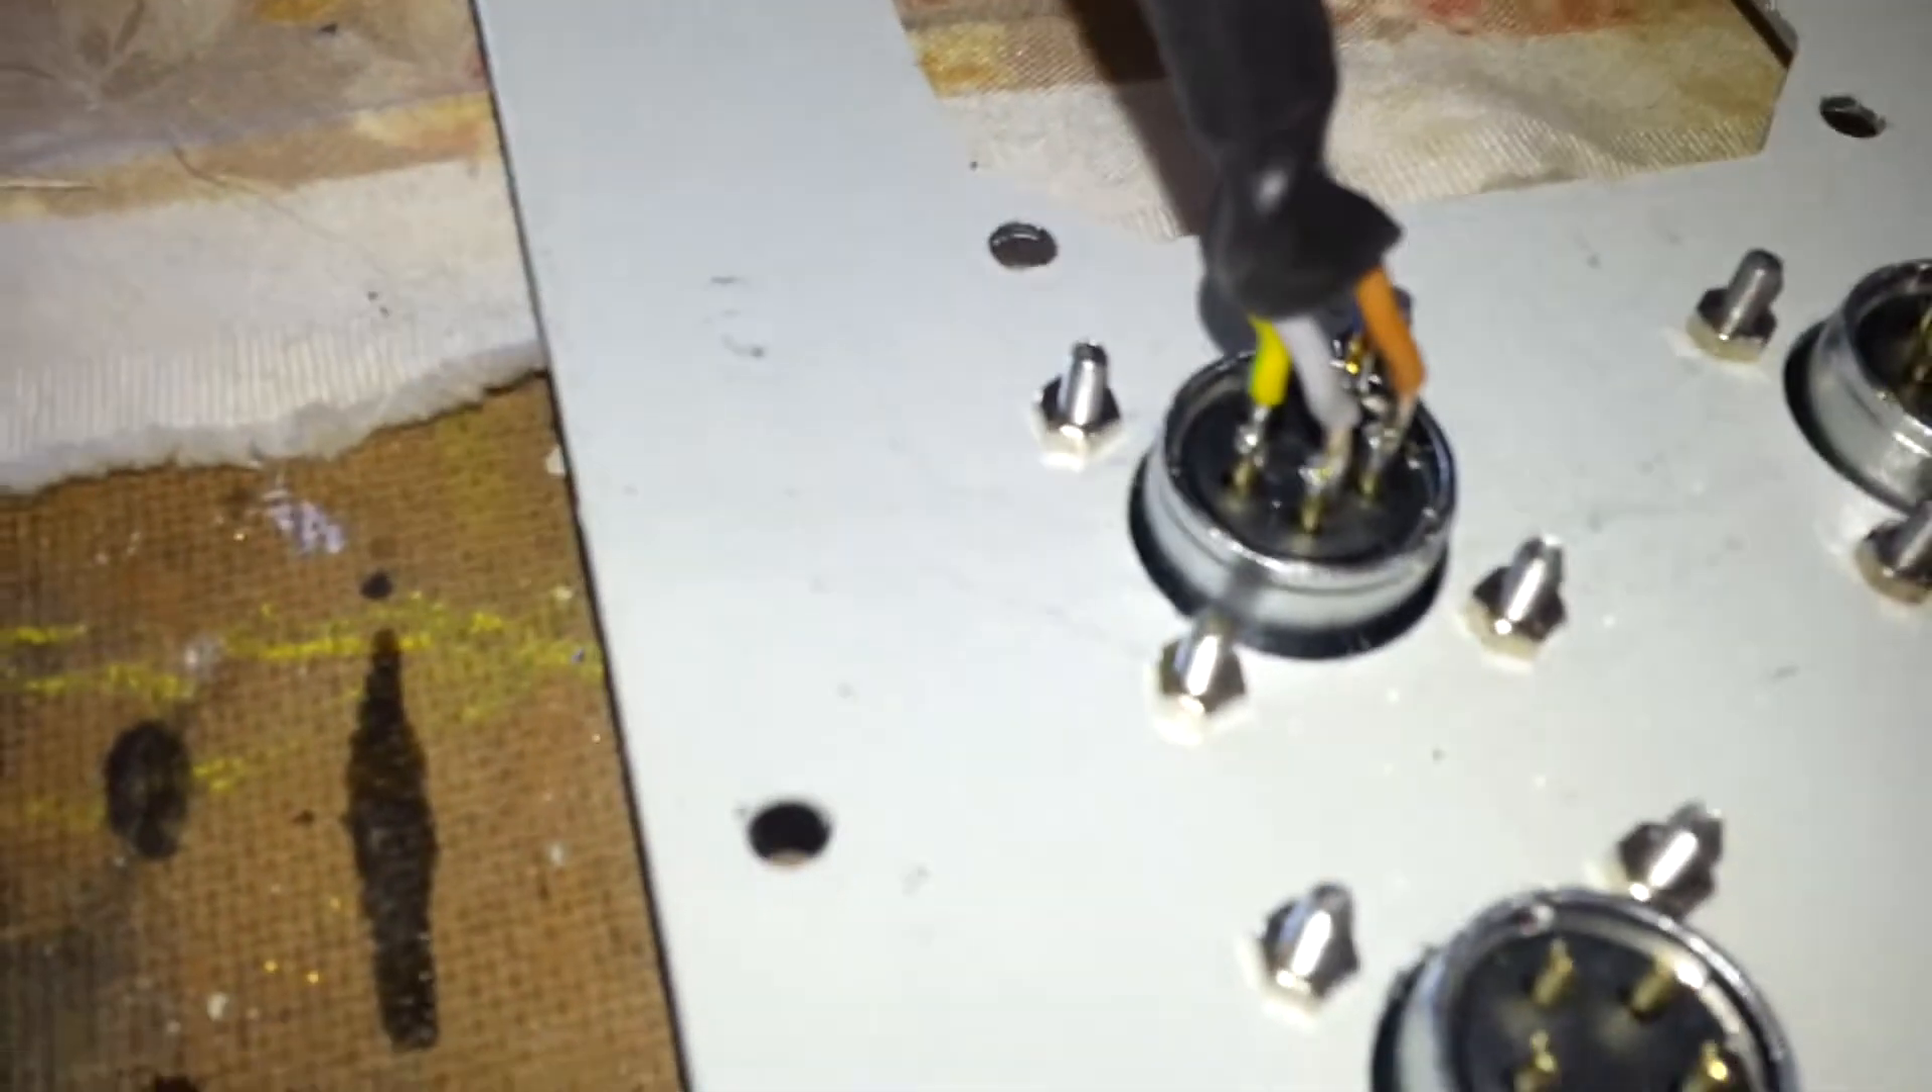Right, so to spare my blushes, I didn't show you the soldering, but I've got my first cable connected.